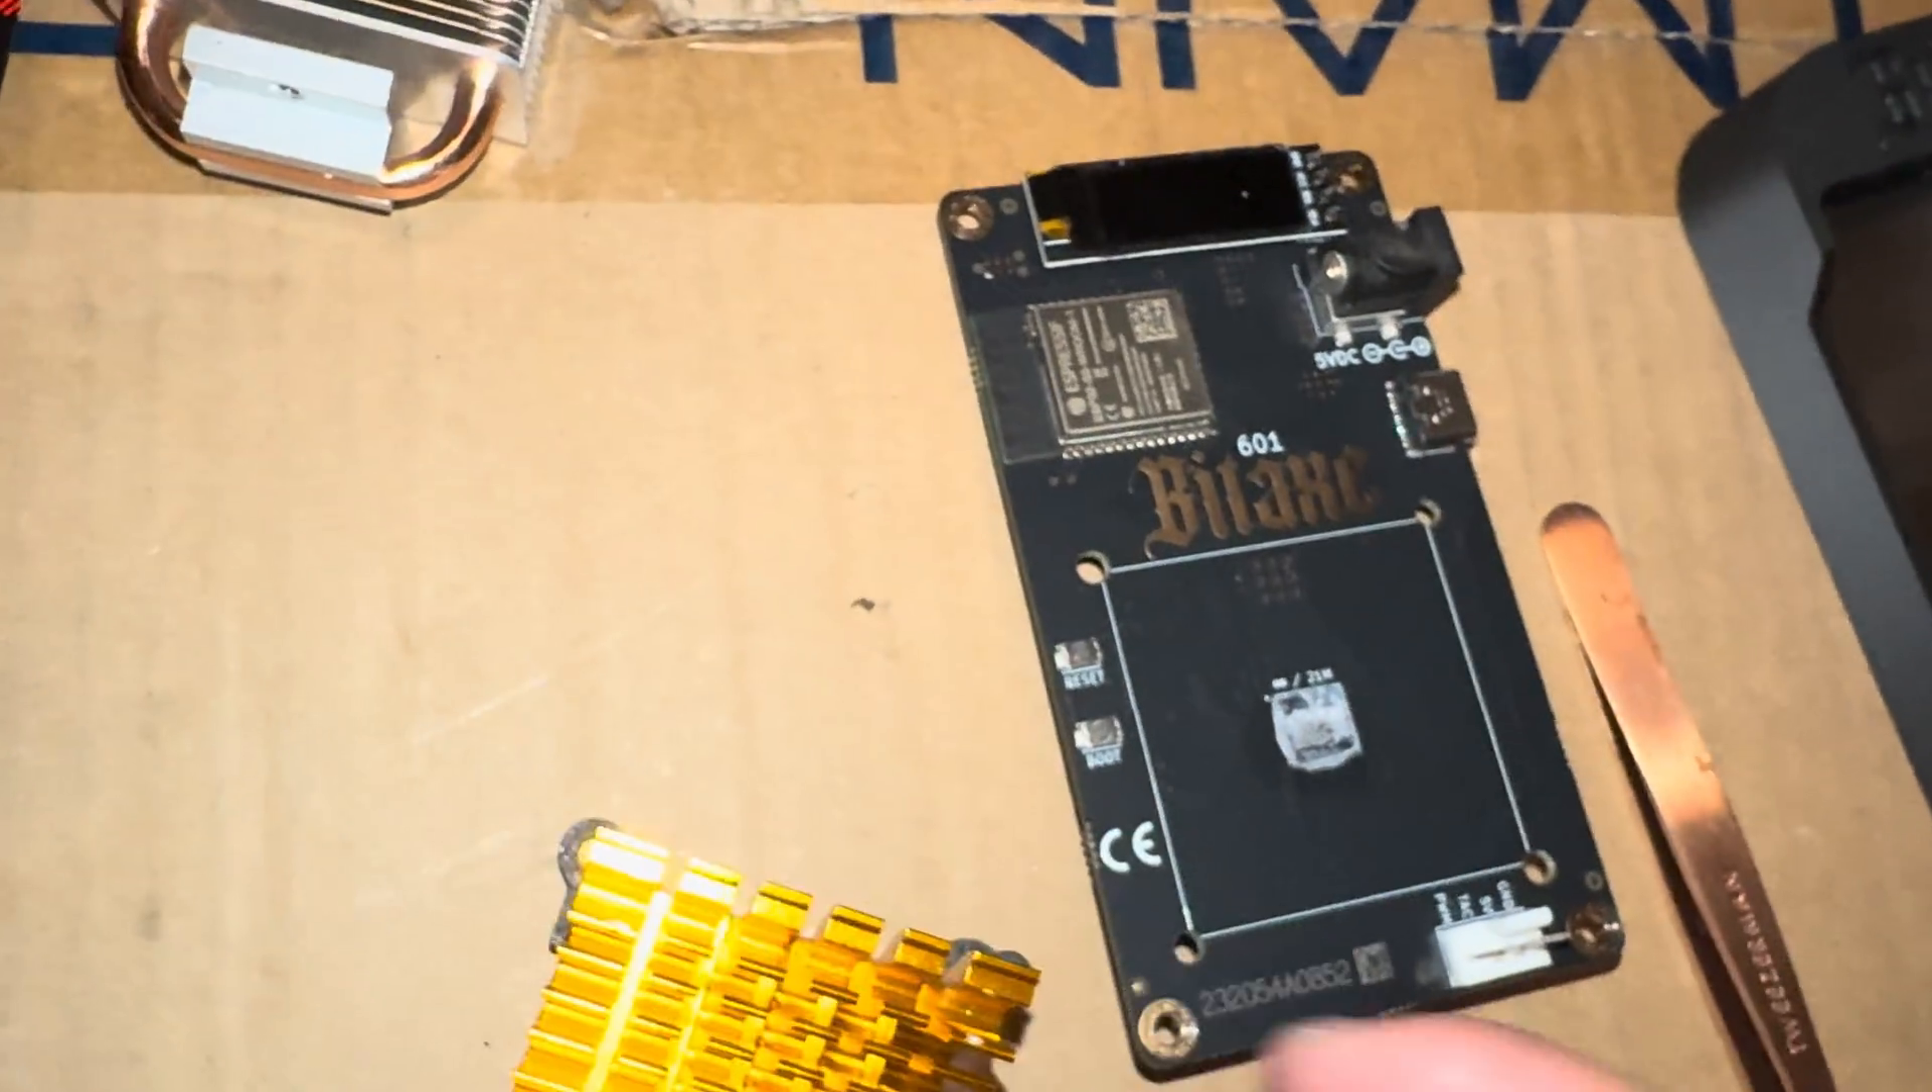Boom just like that and just like that your heat sink is off.